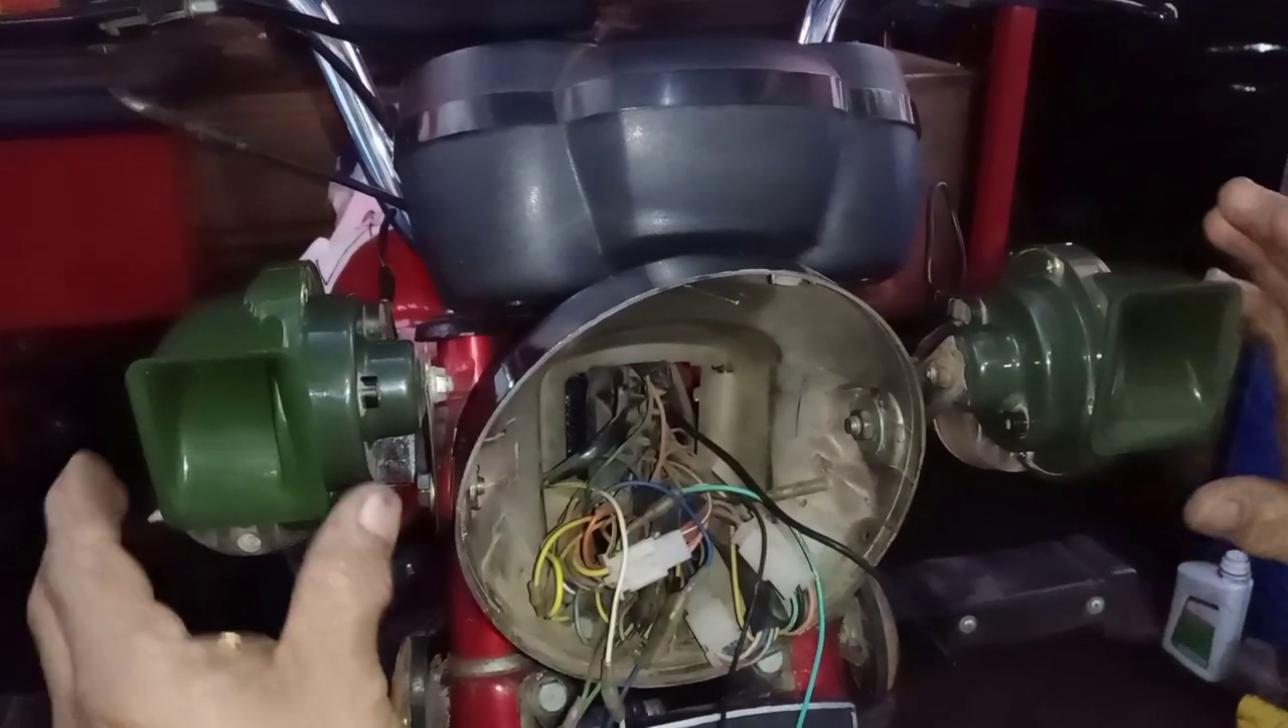فائنلی یہ دیکھیں ہم نے ہارن جو ہے یہاں پہ لگا دیئے ہیں۔